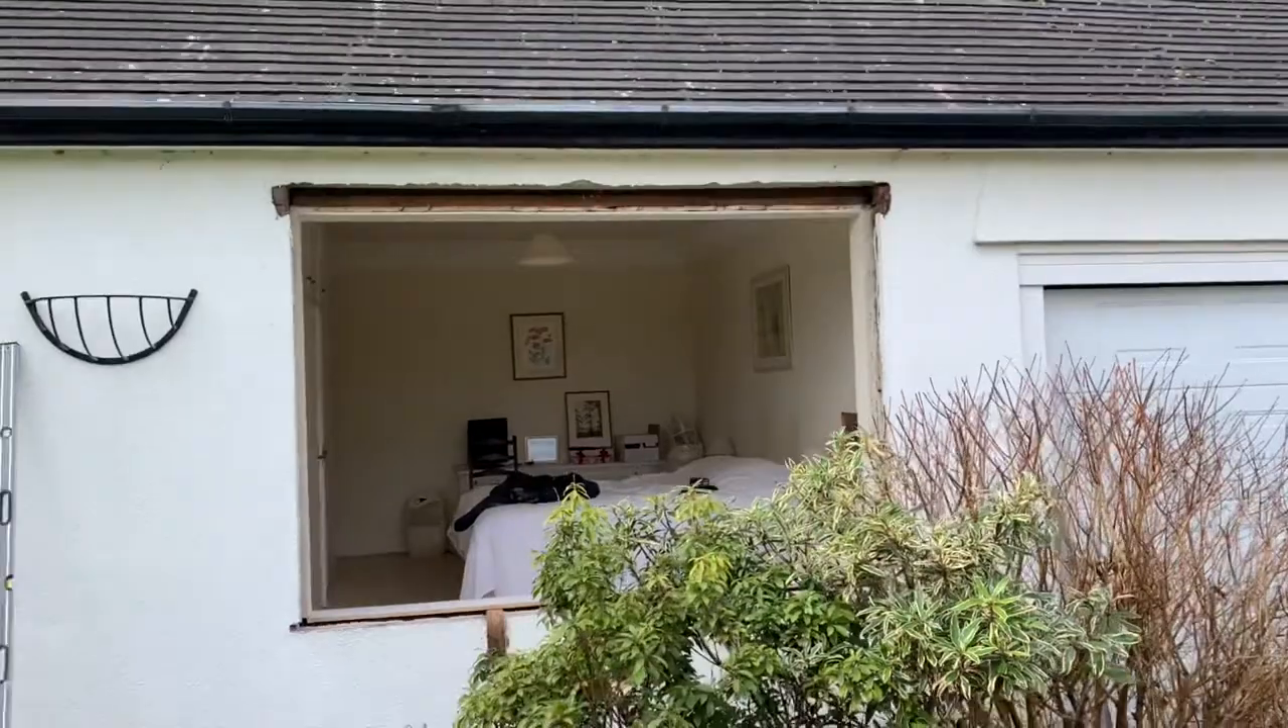That's the window out now, all prepped ready for the new residence 9 window.